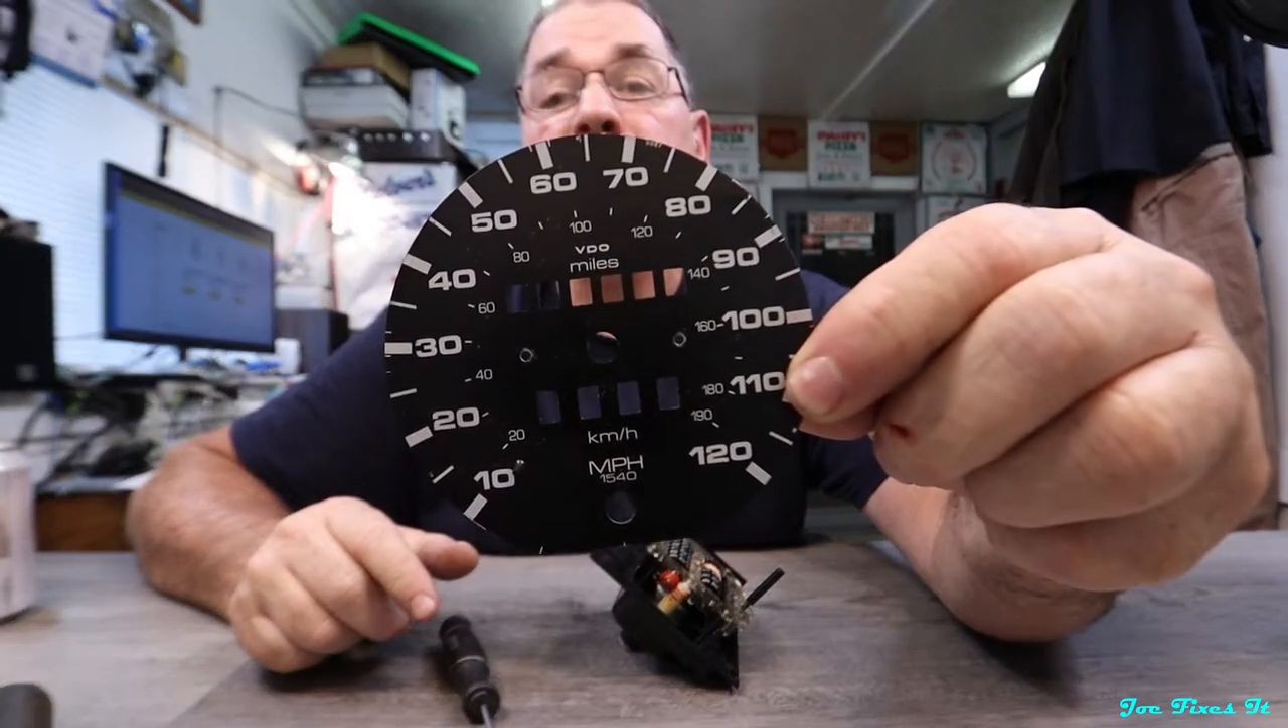This is my face plate and it's off.